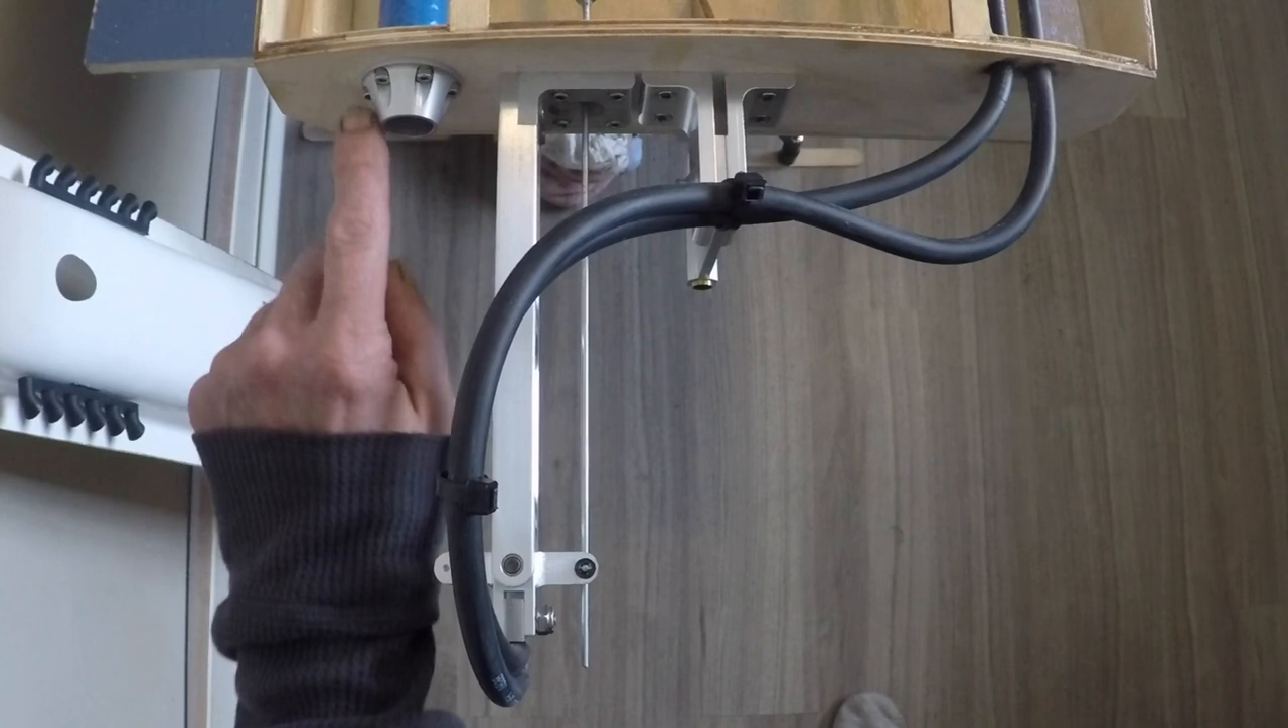As you'll notice I've got a nice cosmetic aluminum fitting put here for my exhaust tubing to exit the transom.